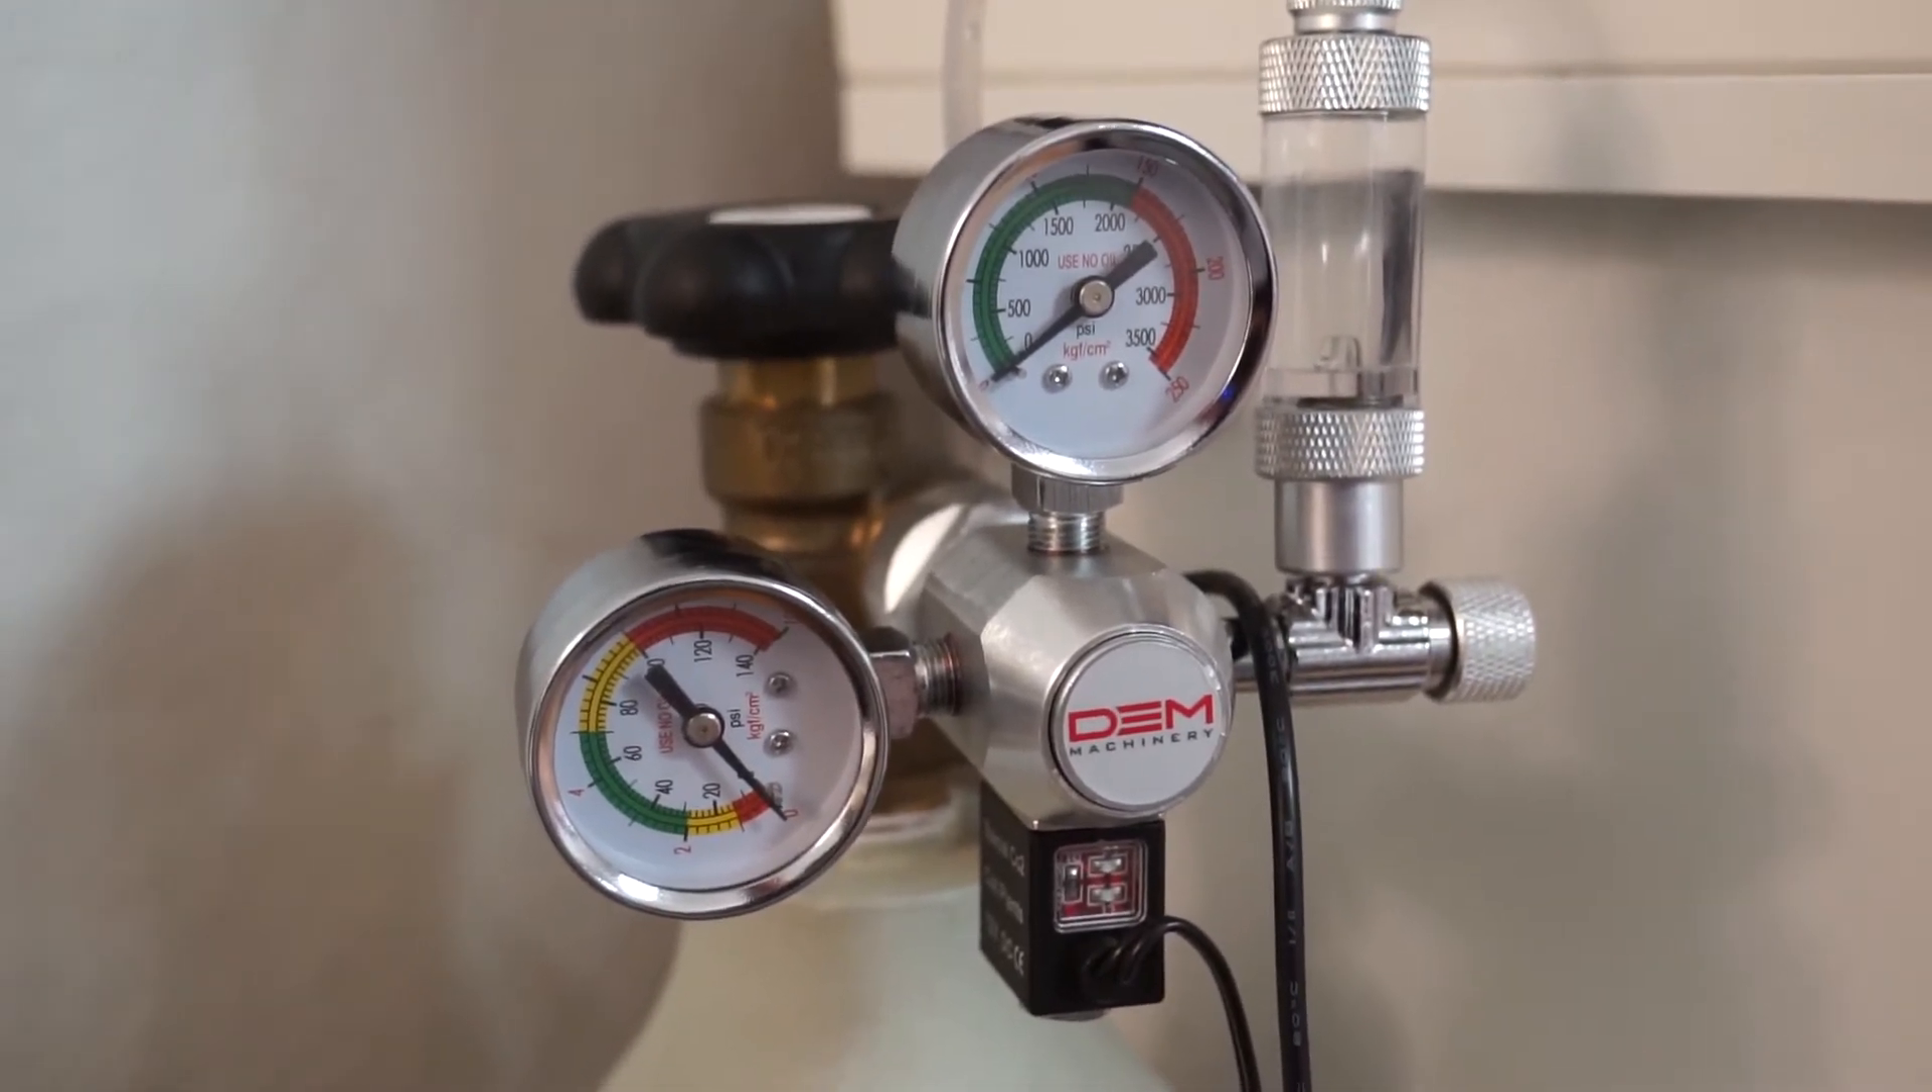Let's hook it back up to the tank and see how it does. So I've got the regulator hooked back up to the tank.